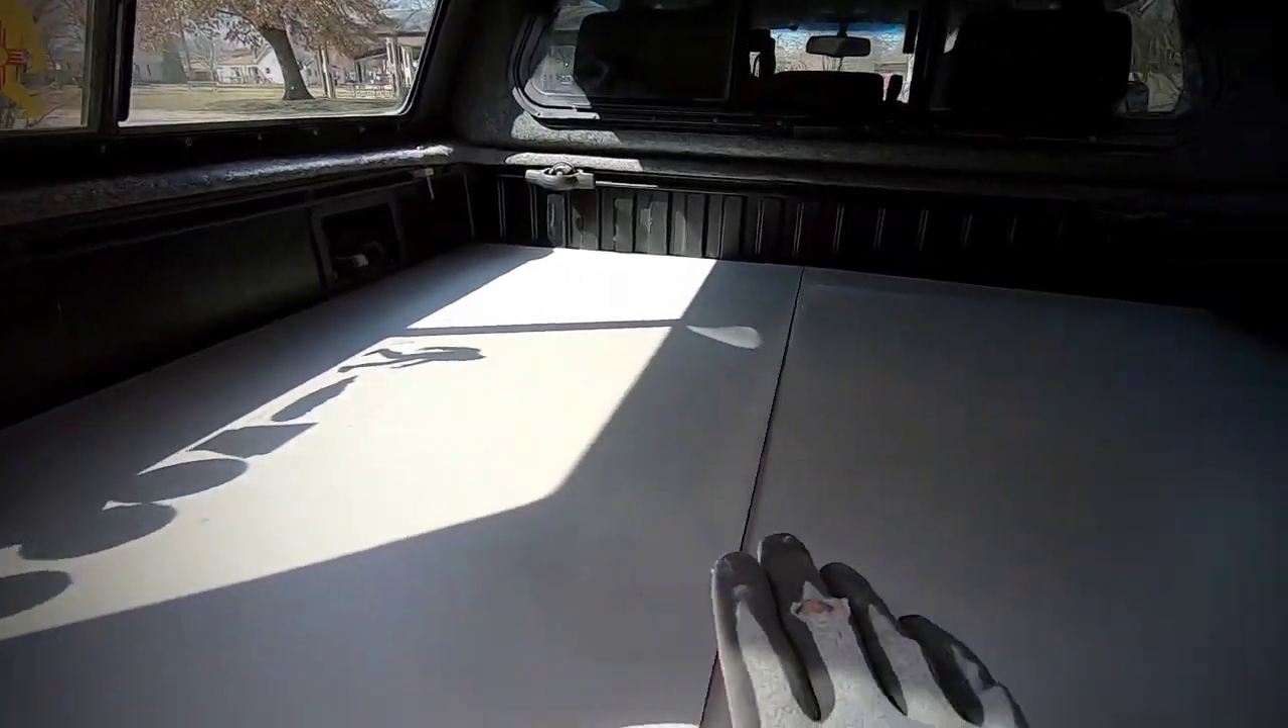All right well i got the two front sheets in.